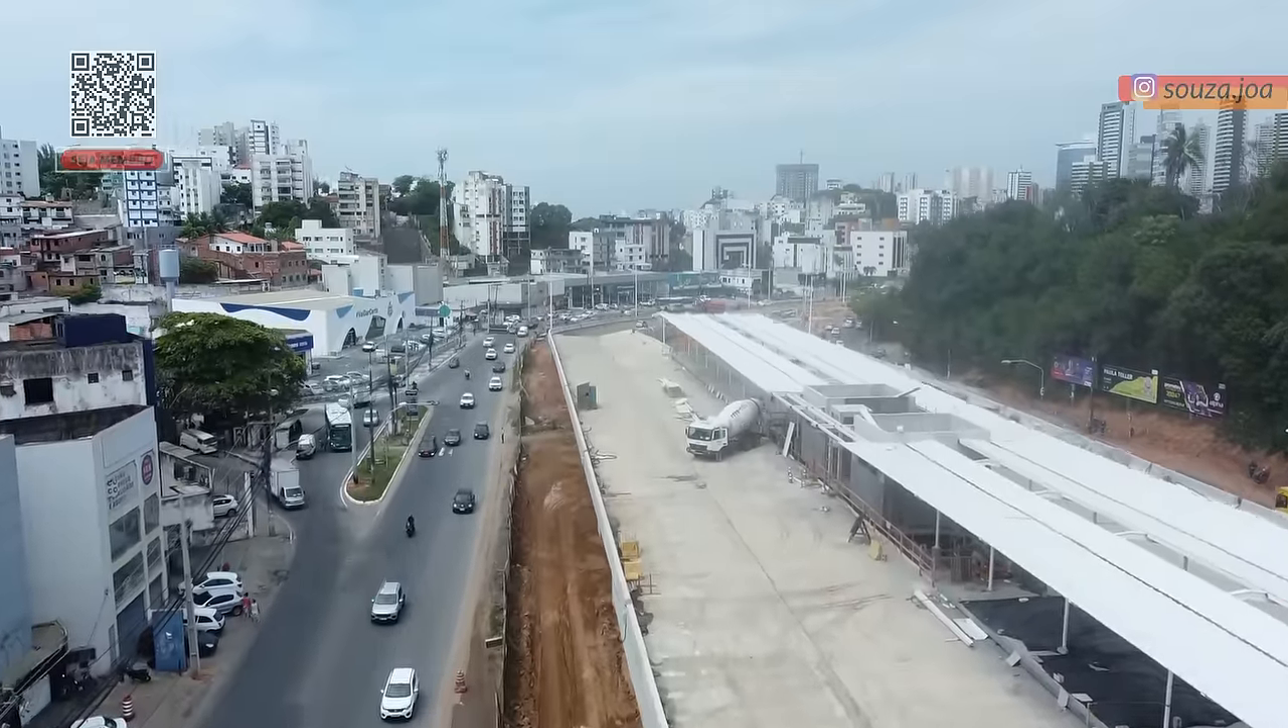Como podemos ver, o telhado já foi colocado.